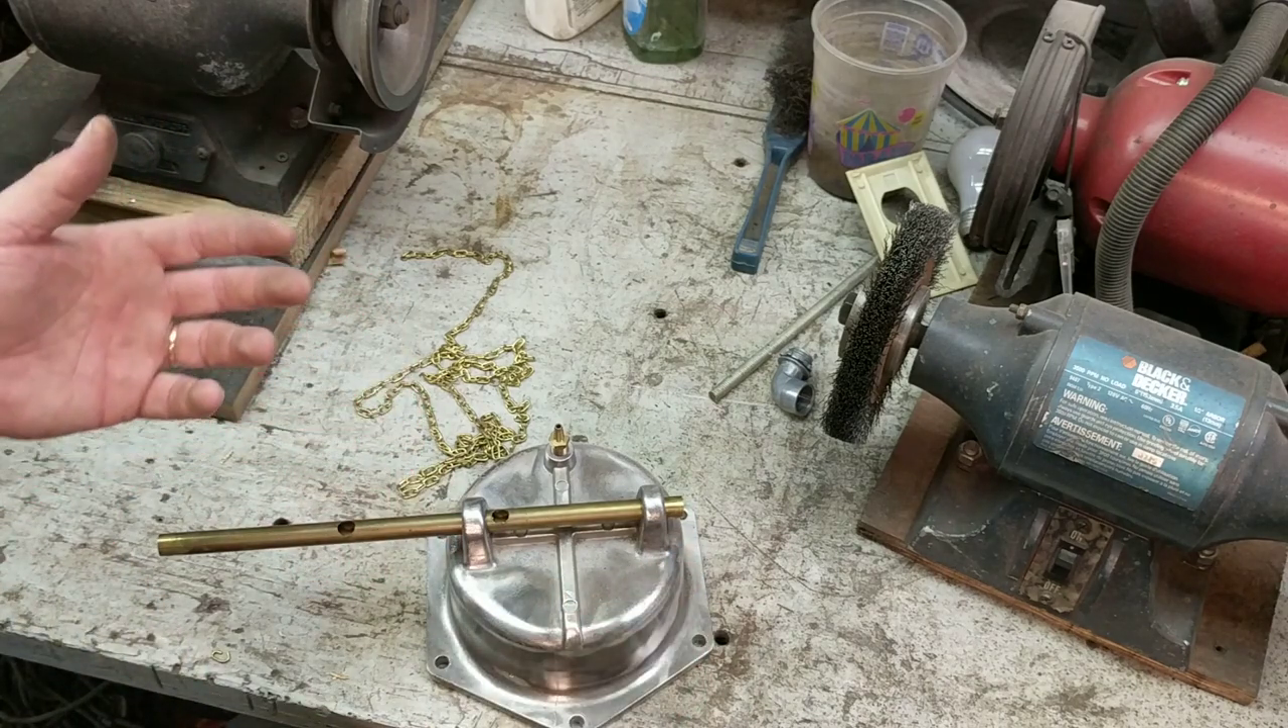It happens that this pipe this brass tubing fits these lugs so that seems like kind of a slam dunk.